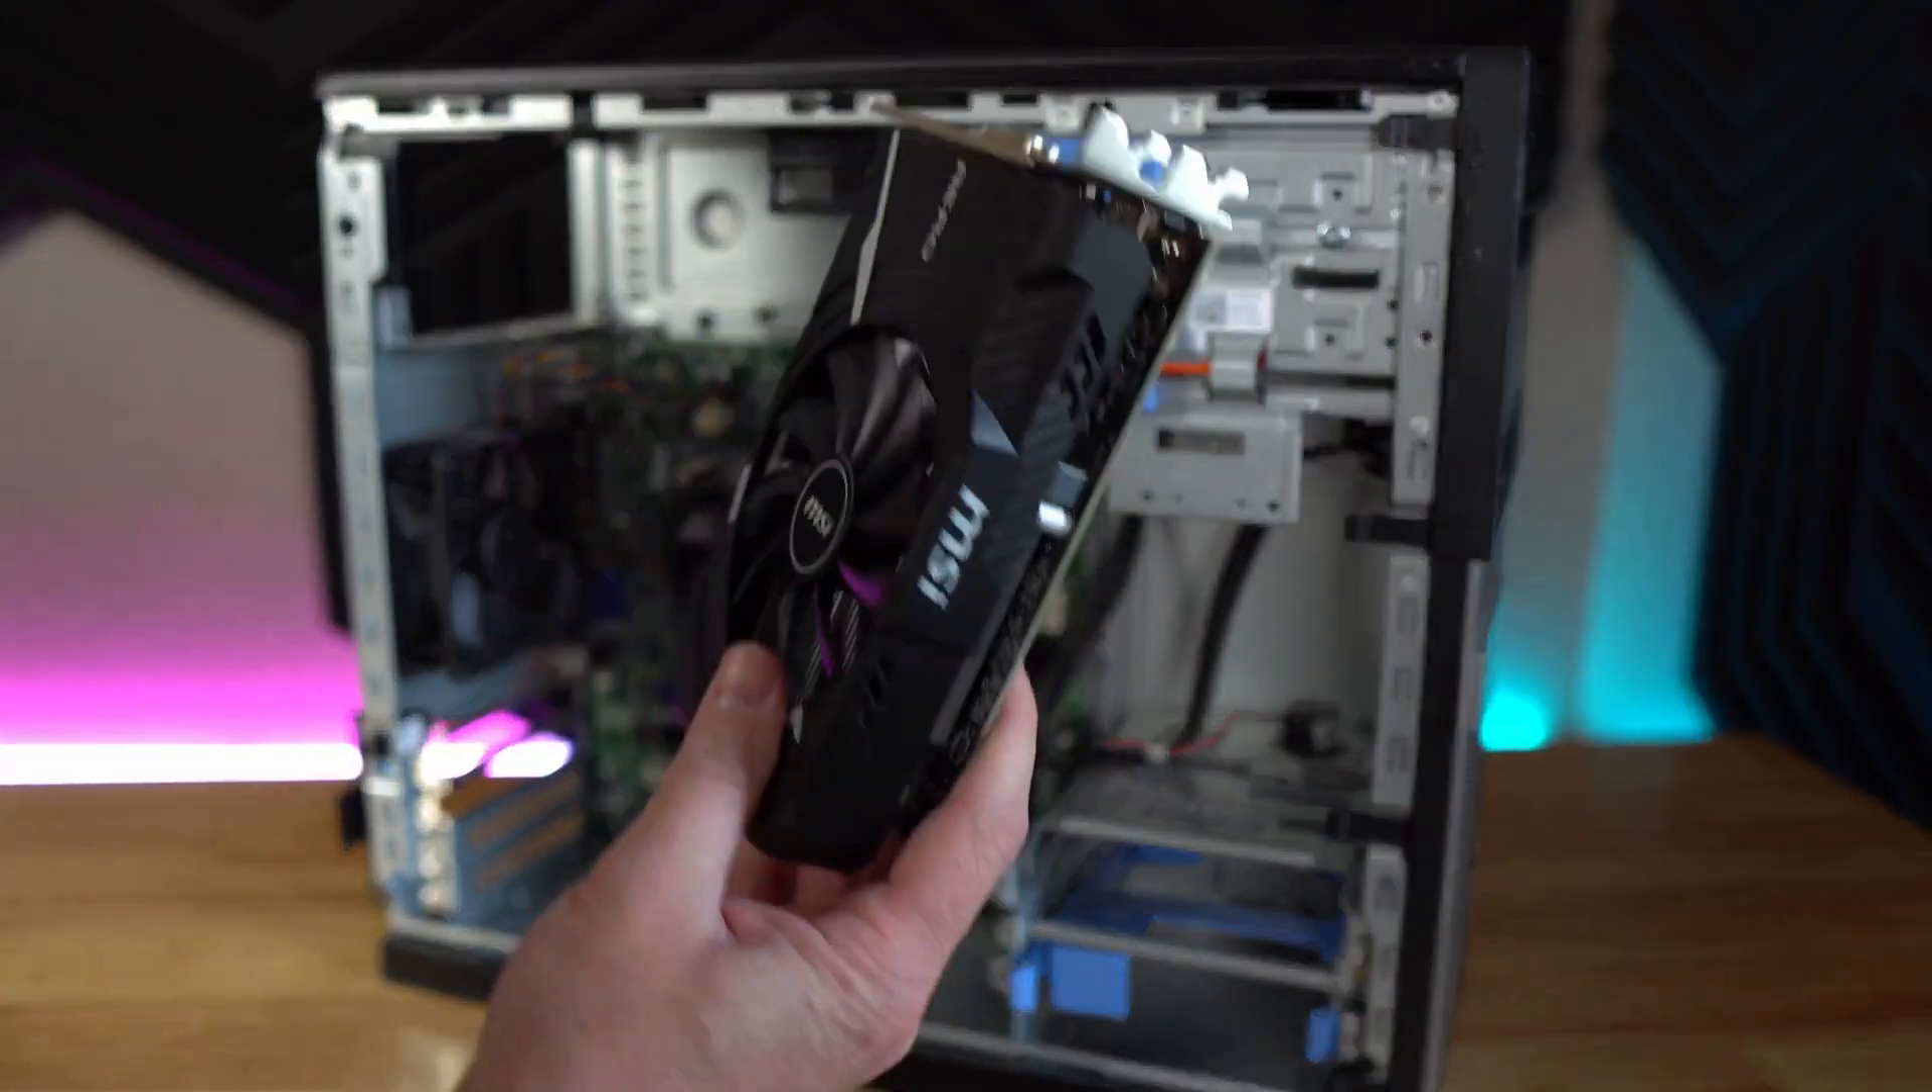So a little baby gpu is out.